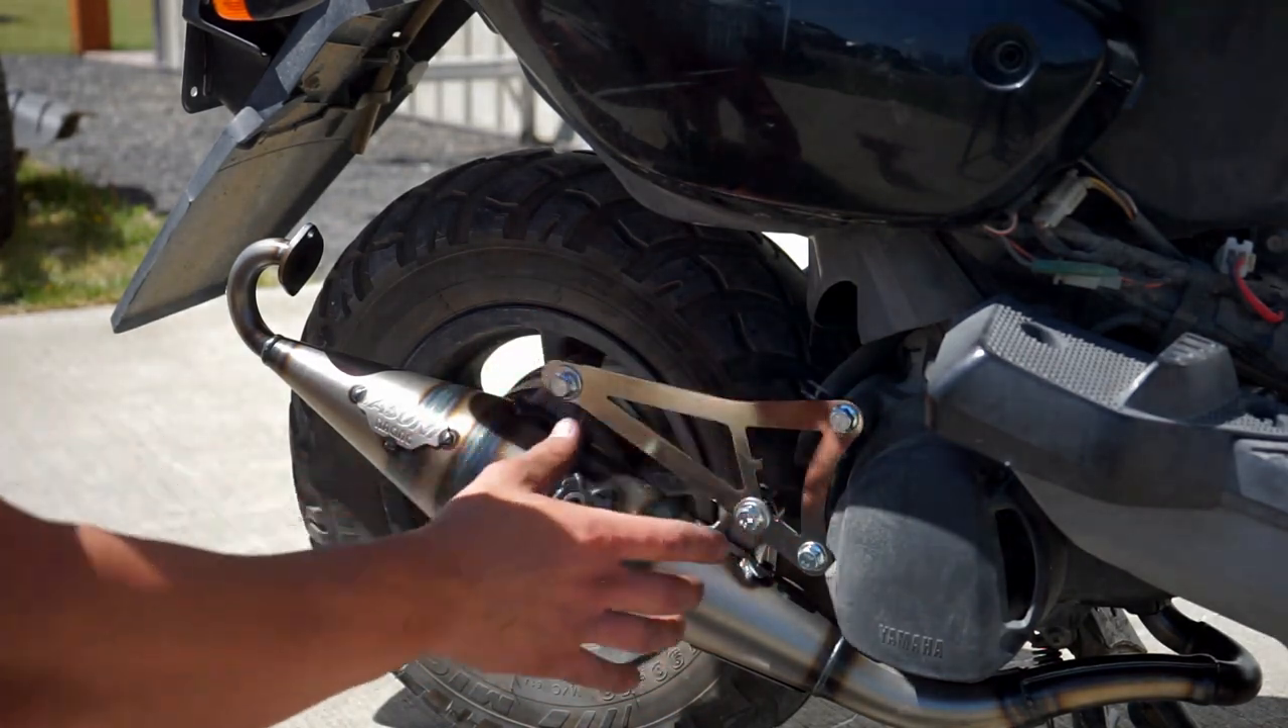So this is what the pipe looks like all installed.